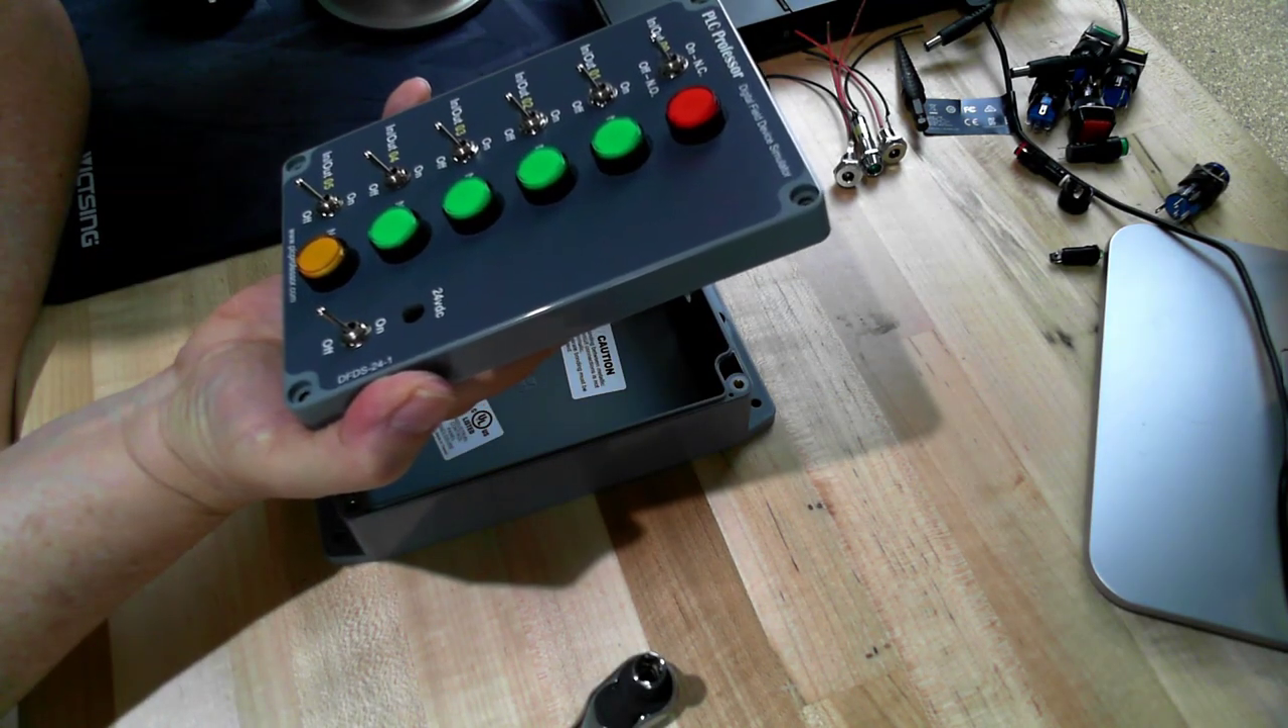And there we have most of the major components mounted on the cover. Six toggle switches and six backlit push buttons. Actually seven toggle switches.